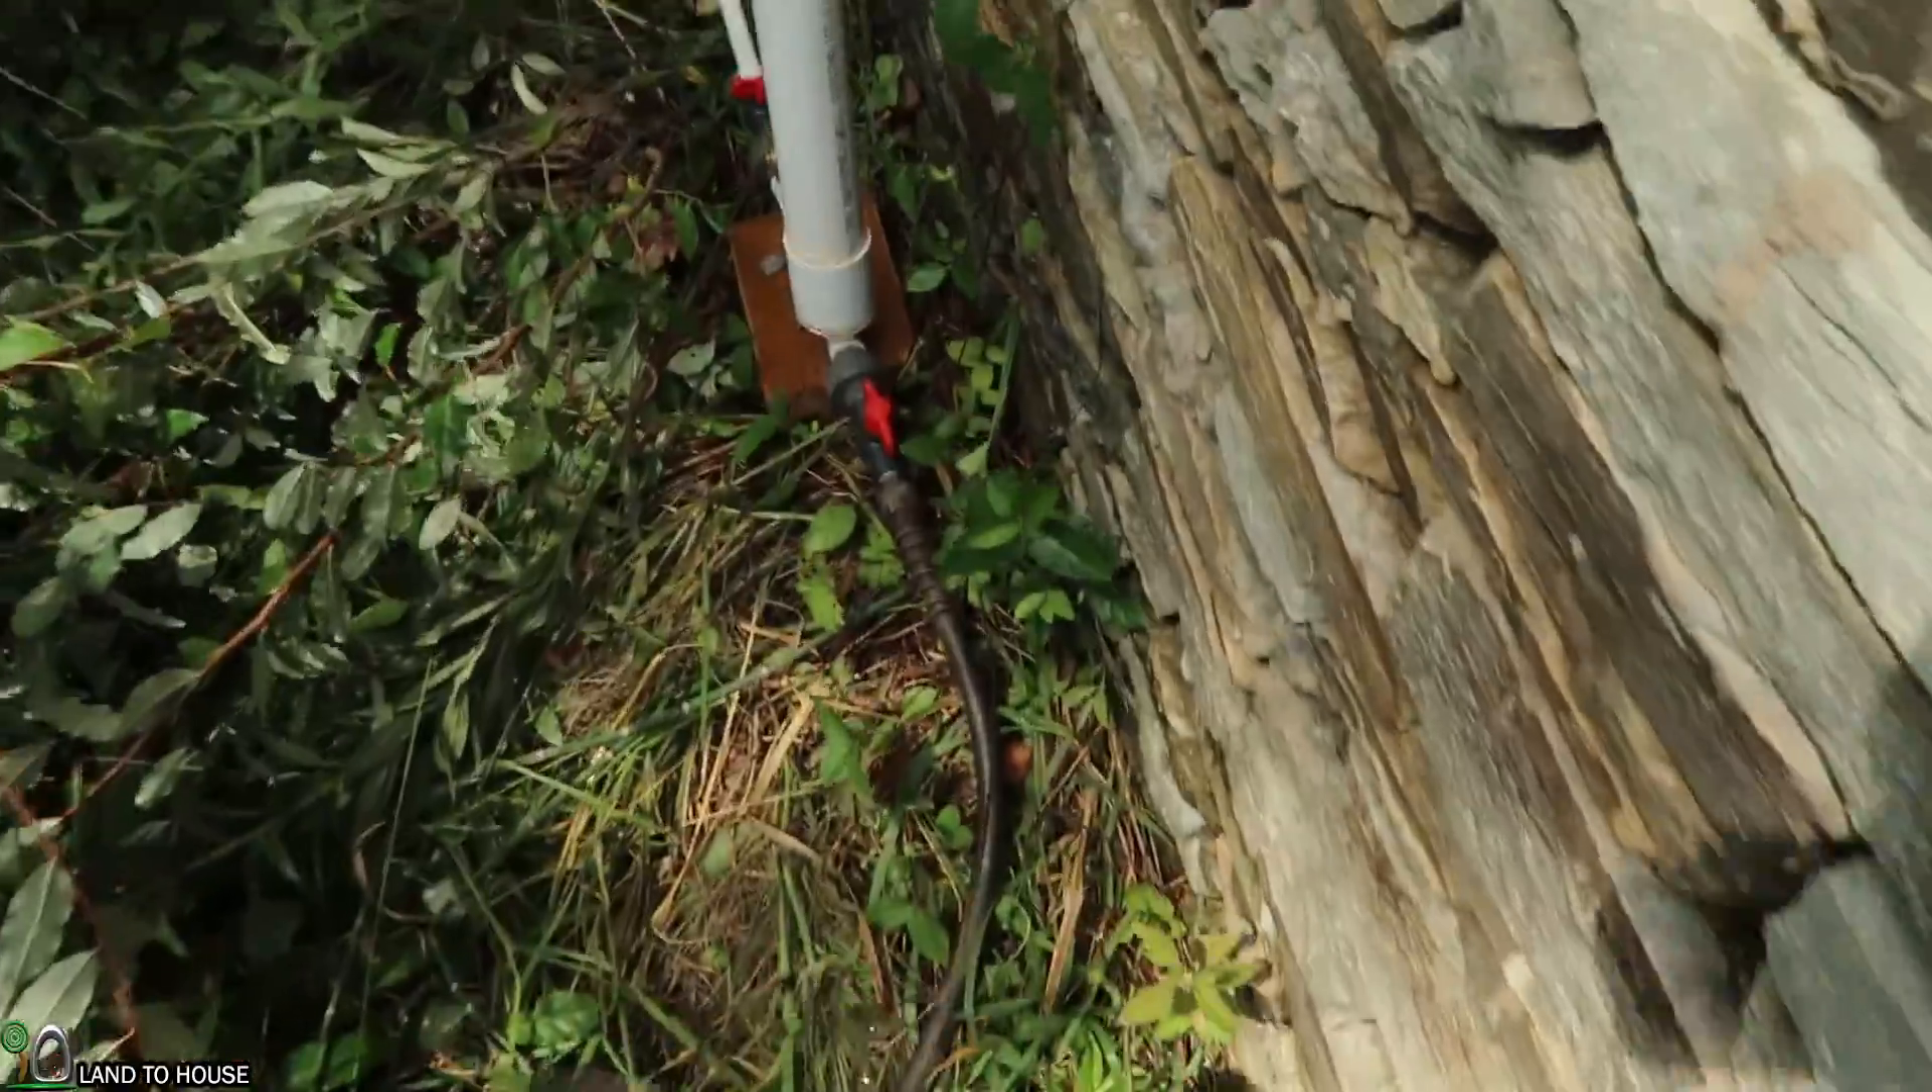Okay, delivery pipe garden hose is attached.